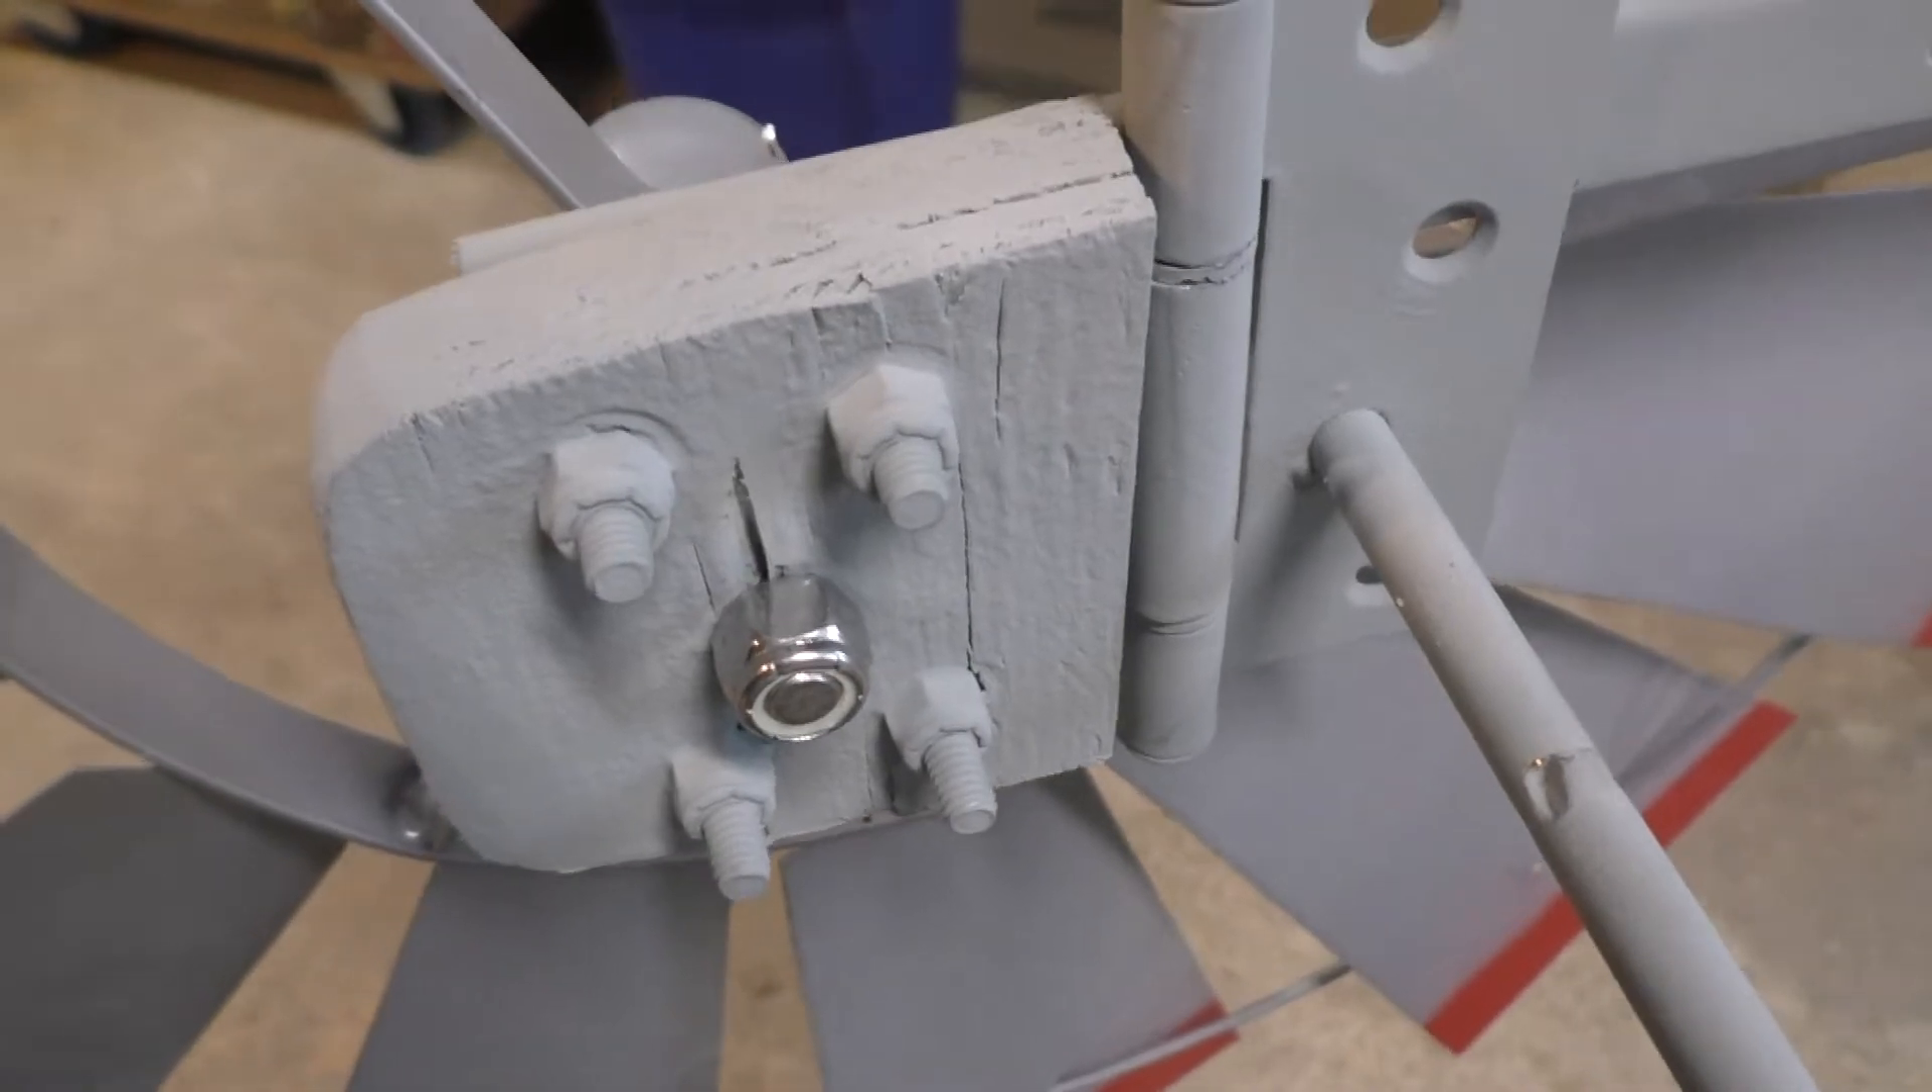In addition to that I have a nylock type of nut securing the bolt in place and I think that should work out pretty good.